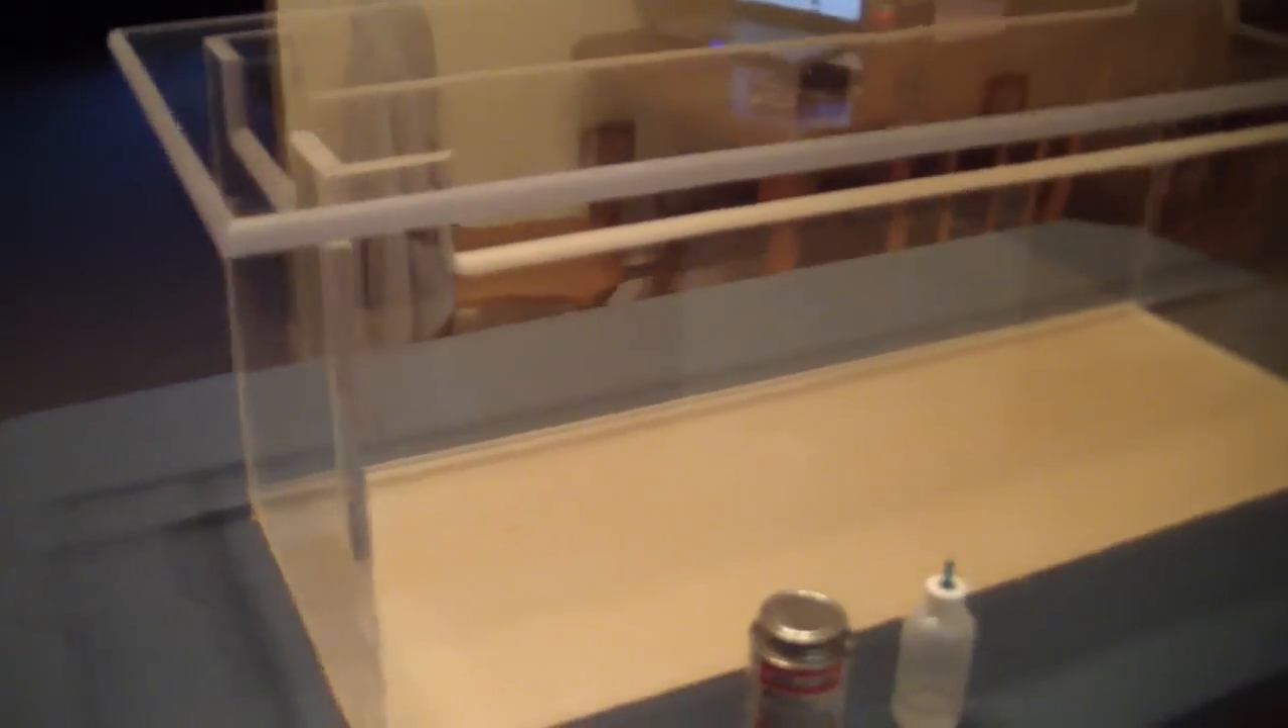Okay so now the tank is together.